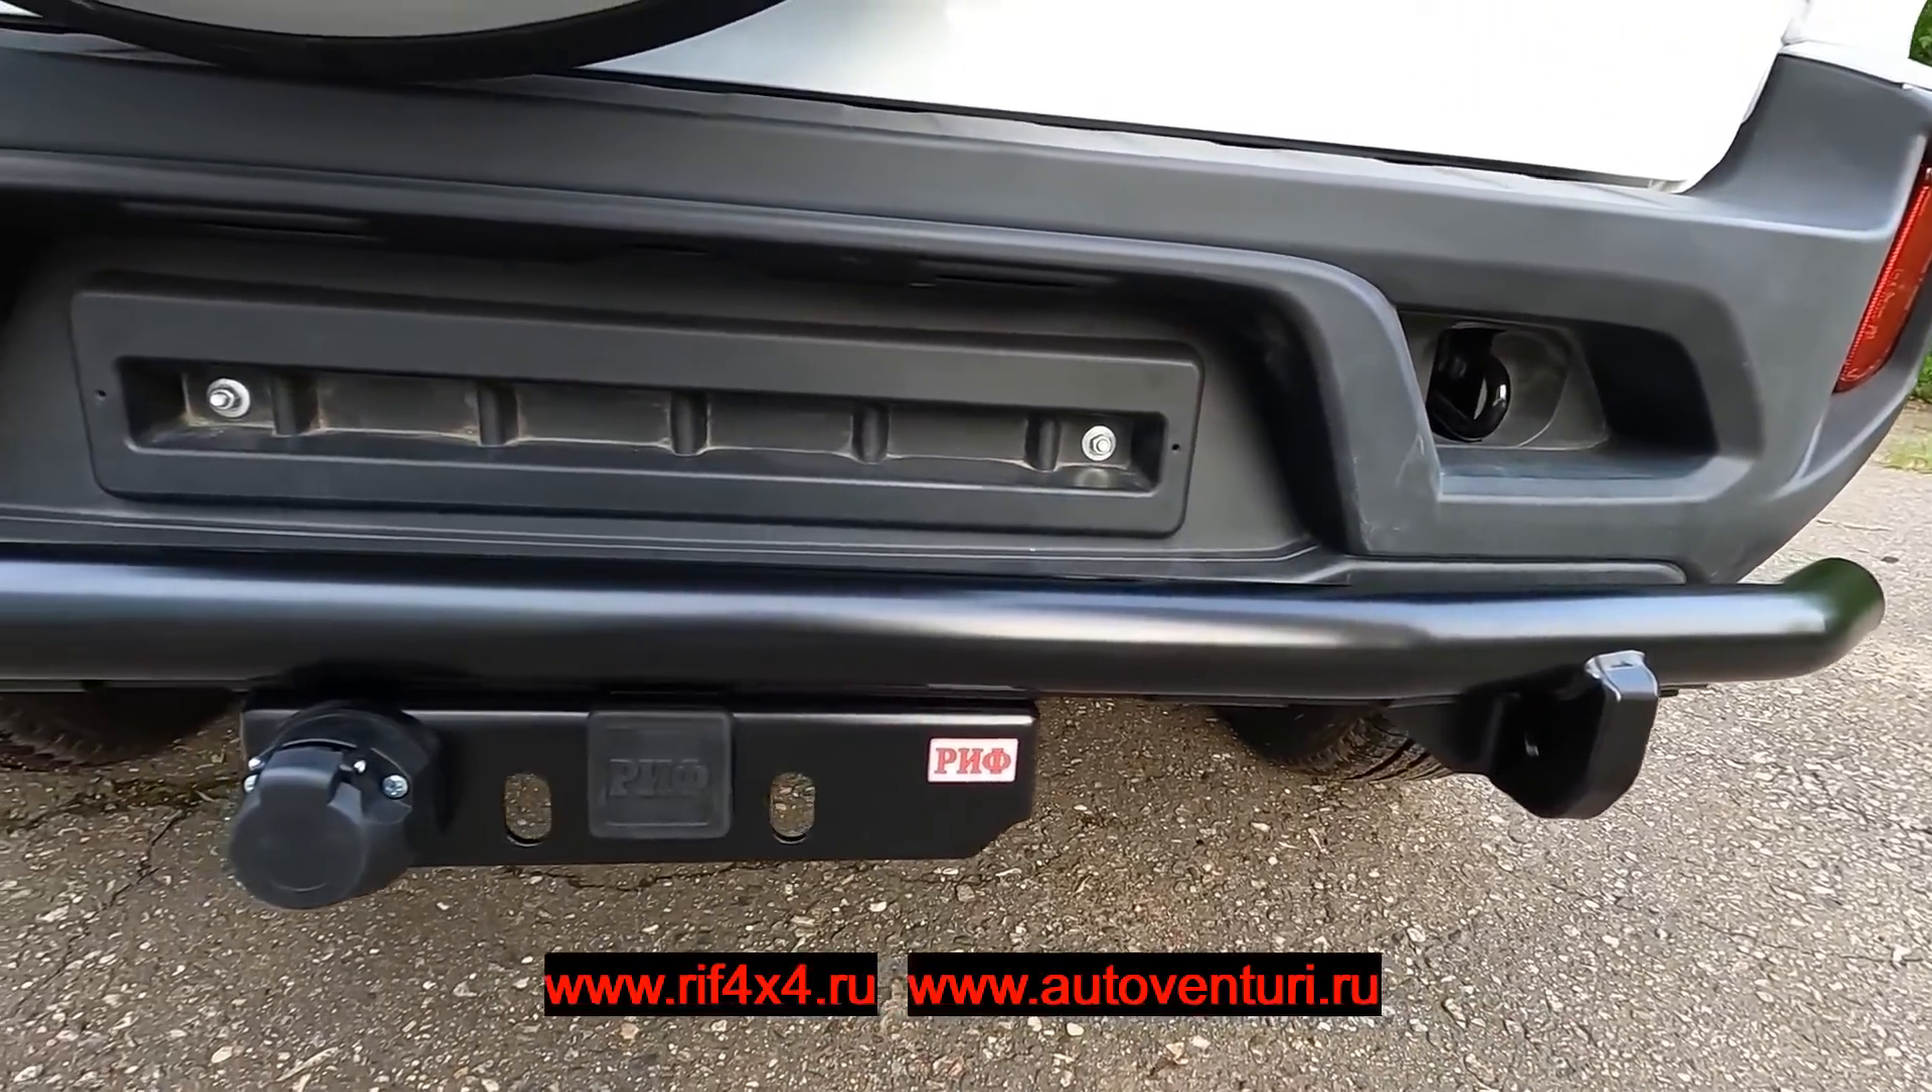Установлен фаркоп Установлена розетка Для подключения прицепа Все, бампер готов к эксплуатации.